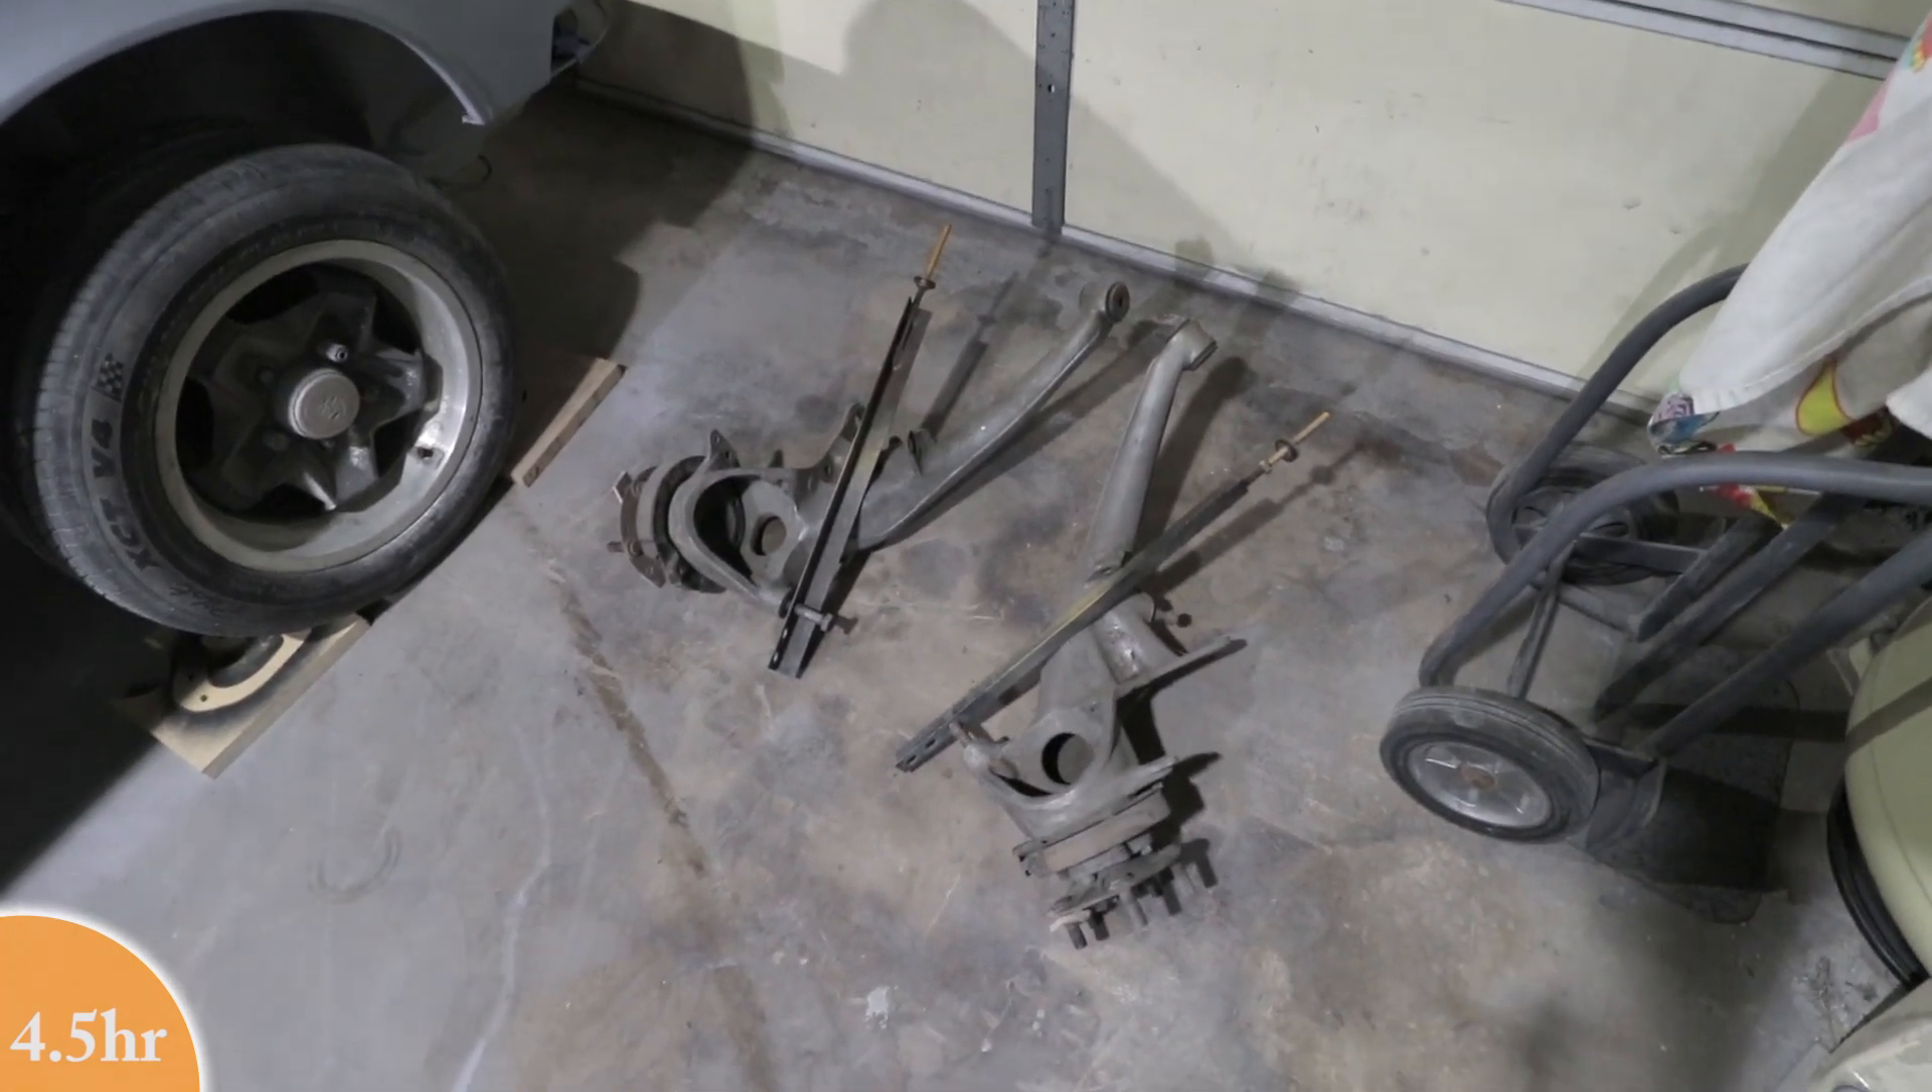And just like that, the rear banana arms are out, all the suspension.